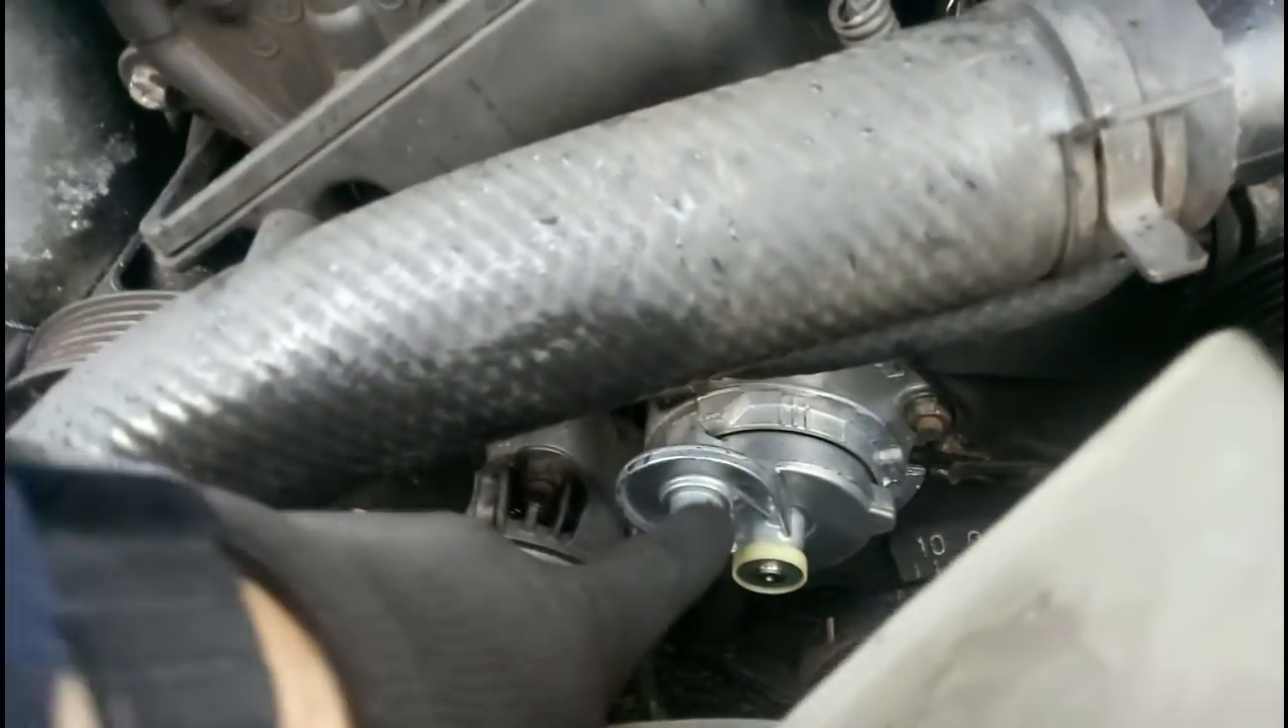So there's the new tensioner in place.